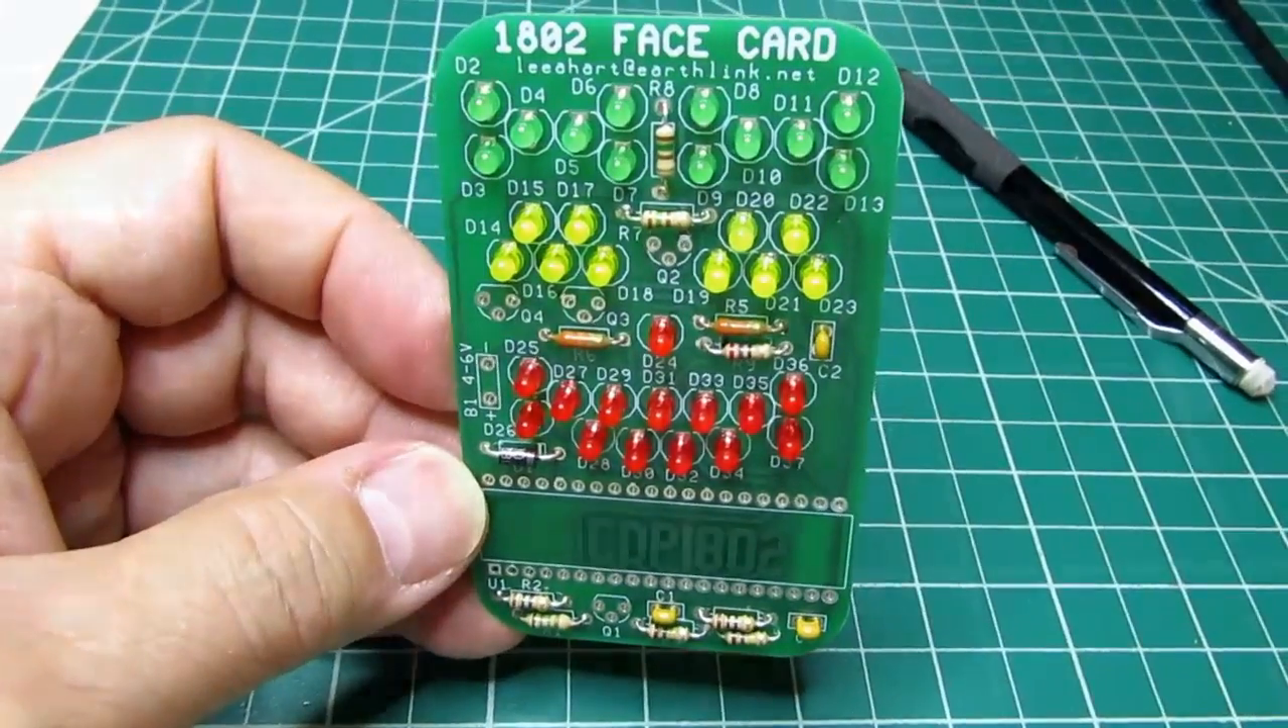And then the yellow LEDs are put in for the eyes and then all the red LEDs for the mouth.